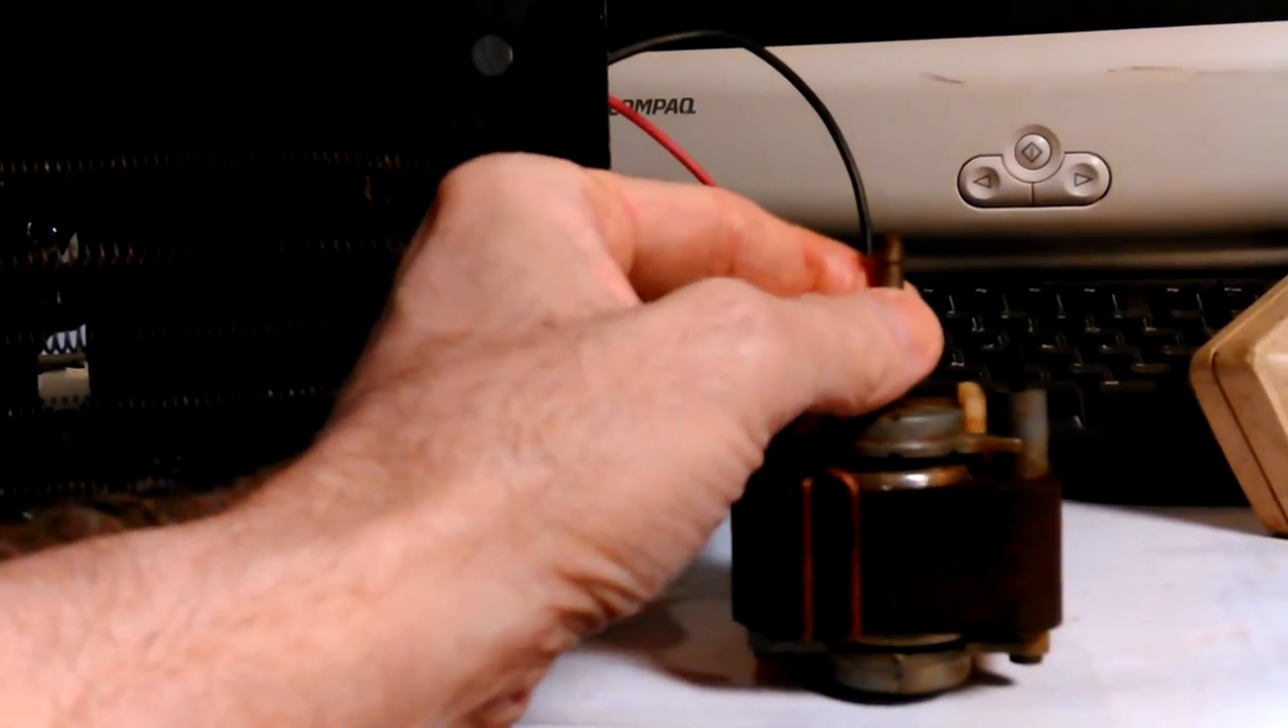I did get the motor out.